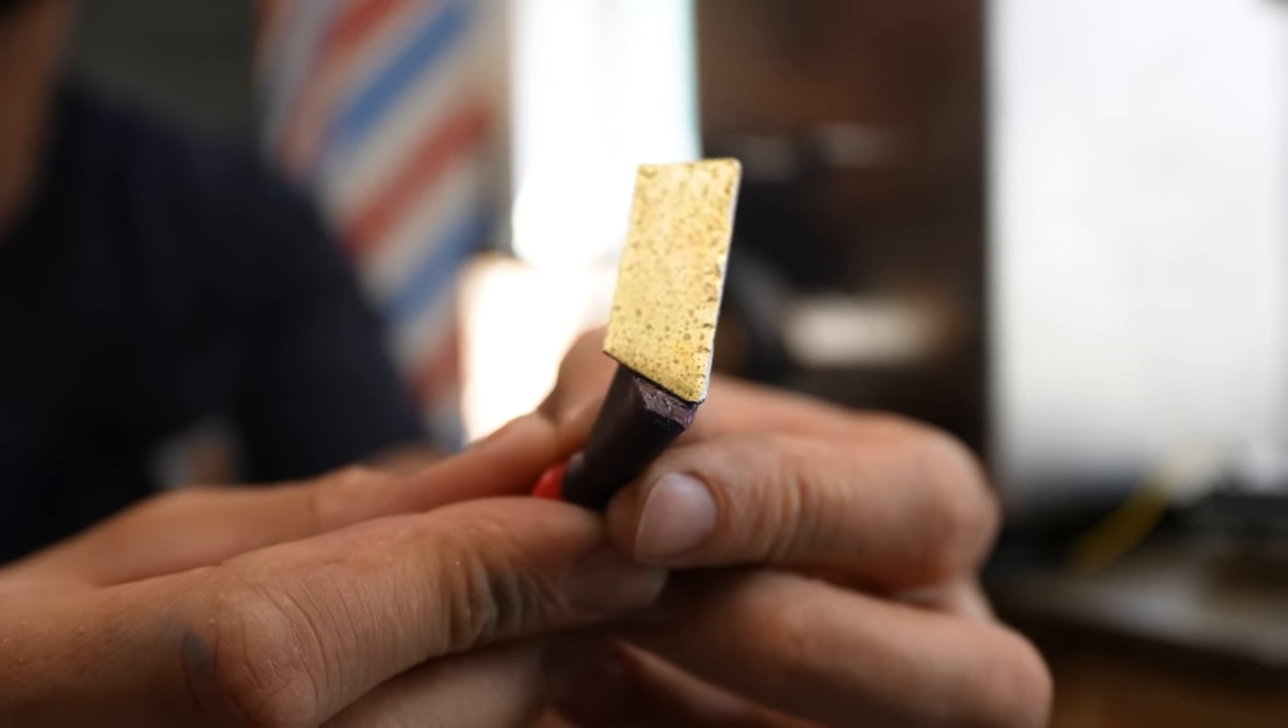So, I've attached a little piece of brass to my 3D printed blade.